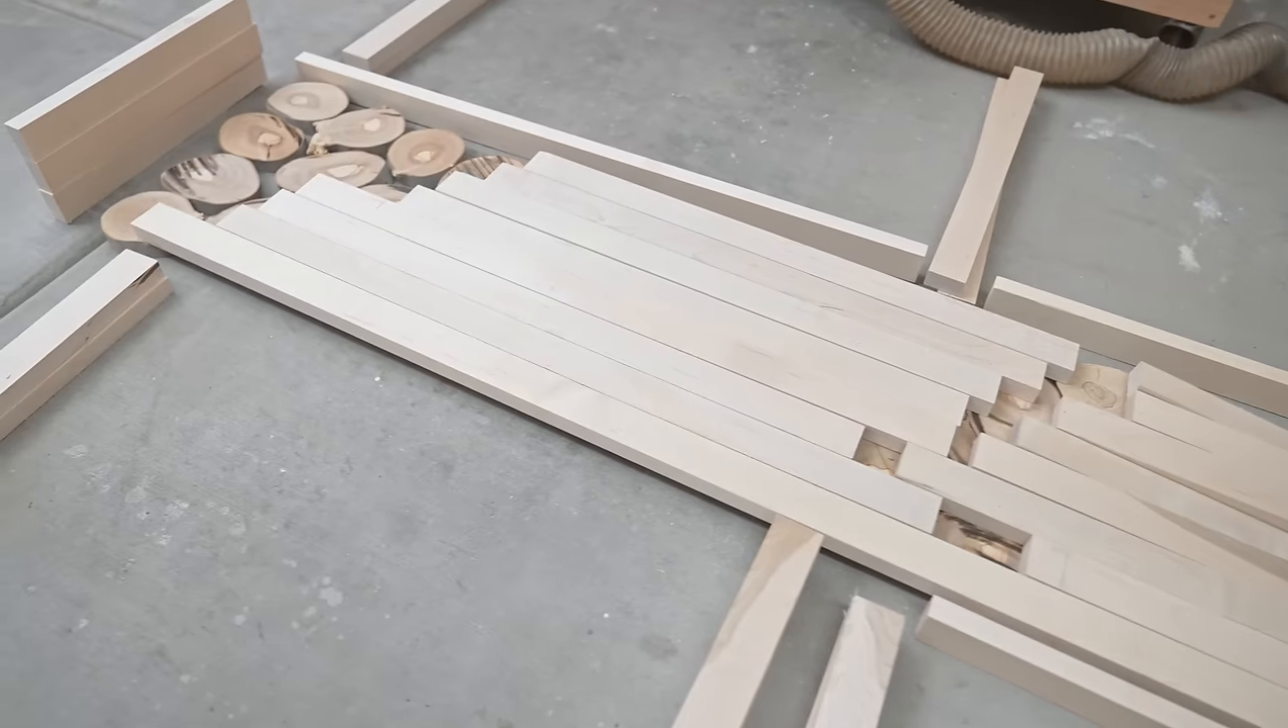Right now those pieces are still overlapping the olive tree cookies.